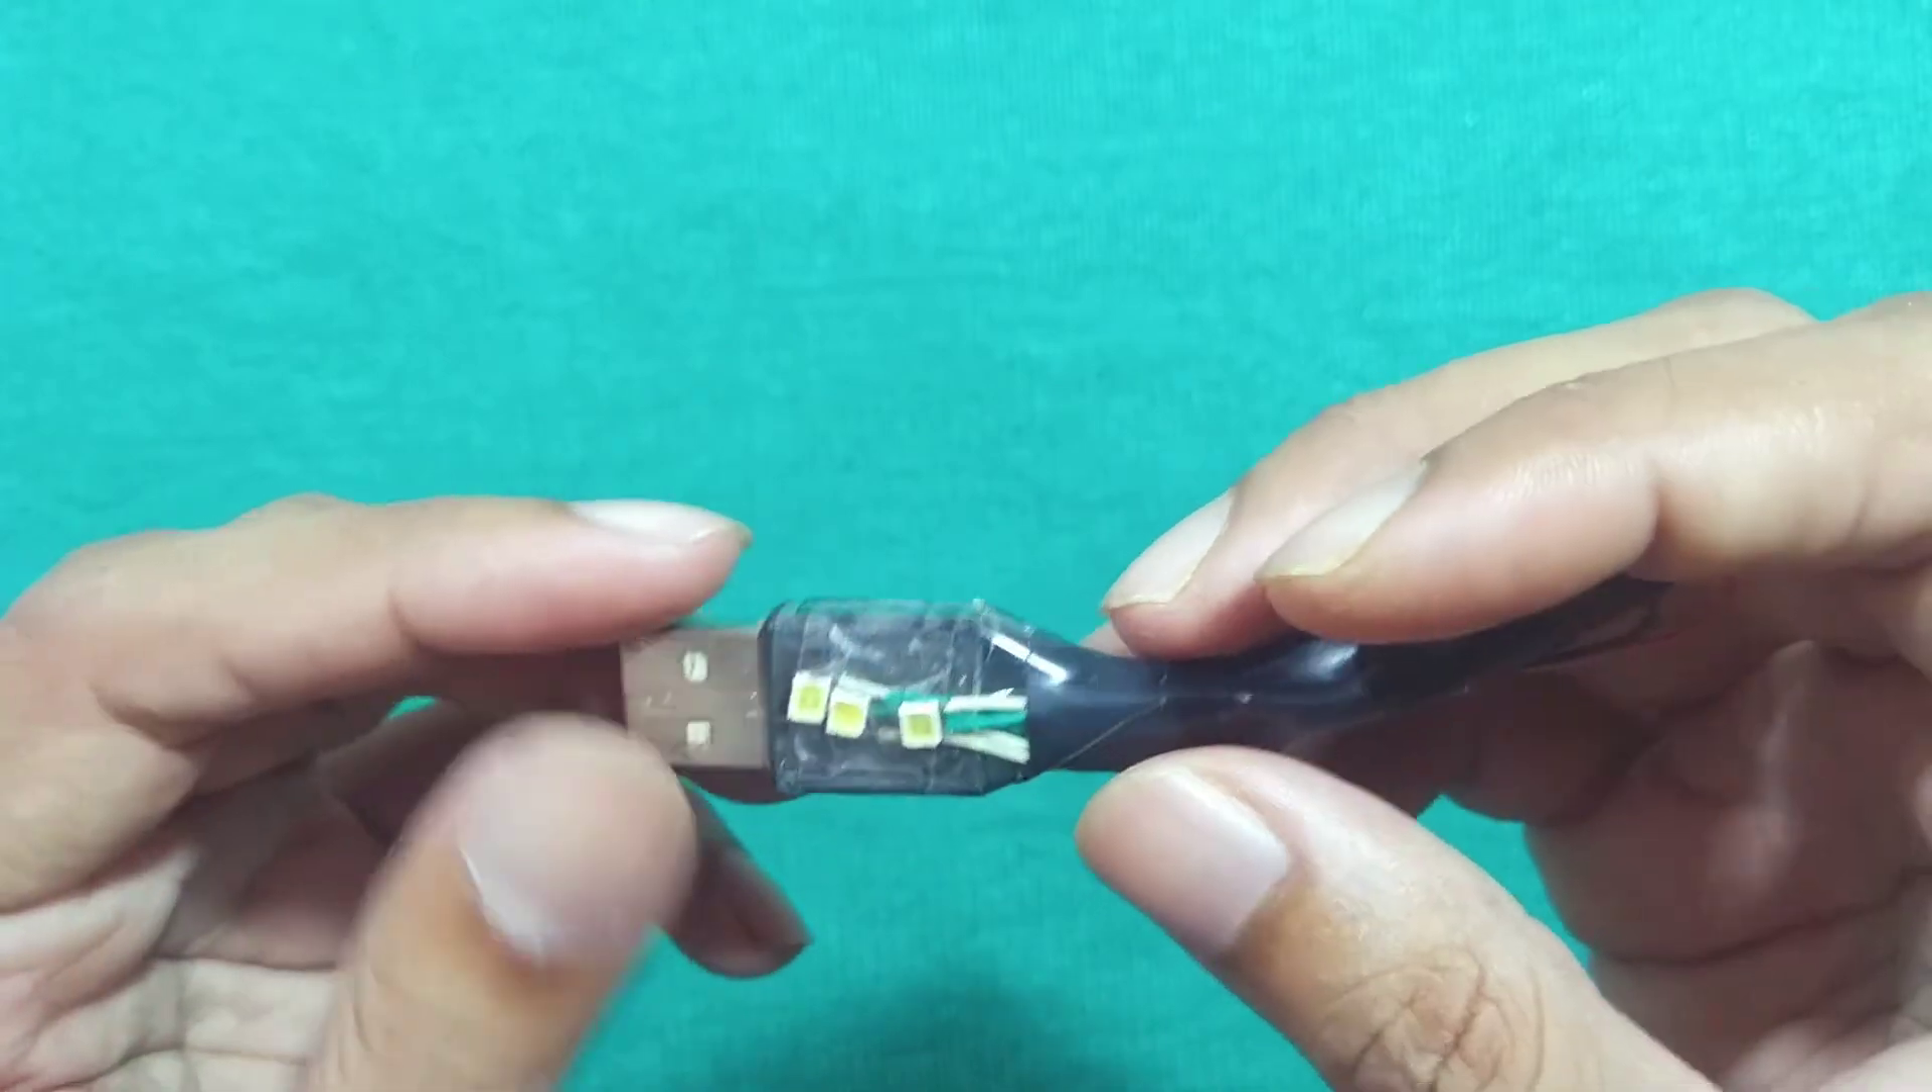इस तरह से हमने जो LED है उसको USB socket के अंदर ऐसे fix कर दिया है सेलो टेप की मदद से।